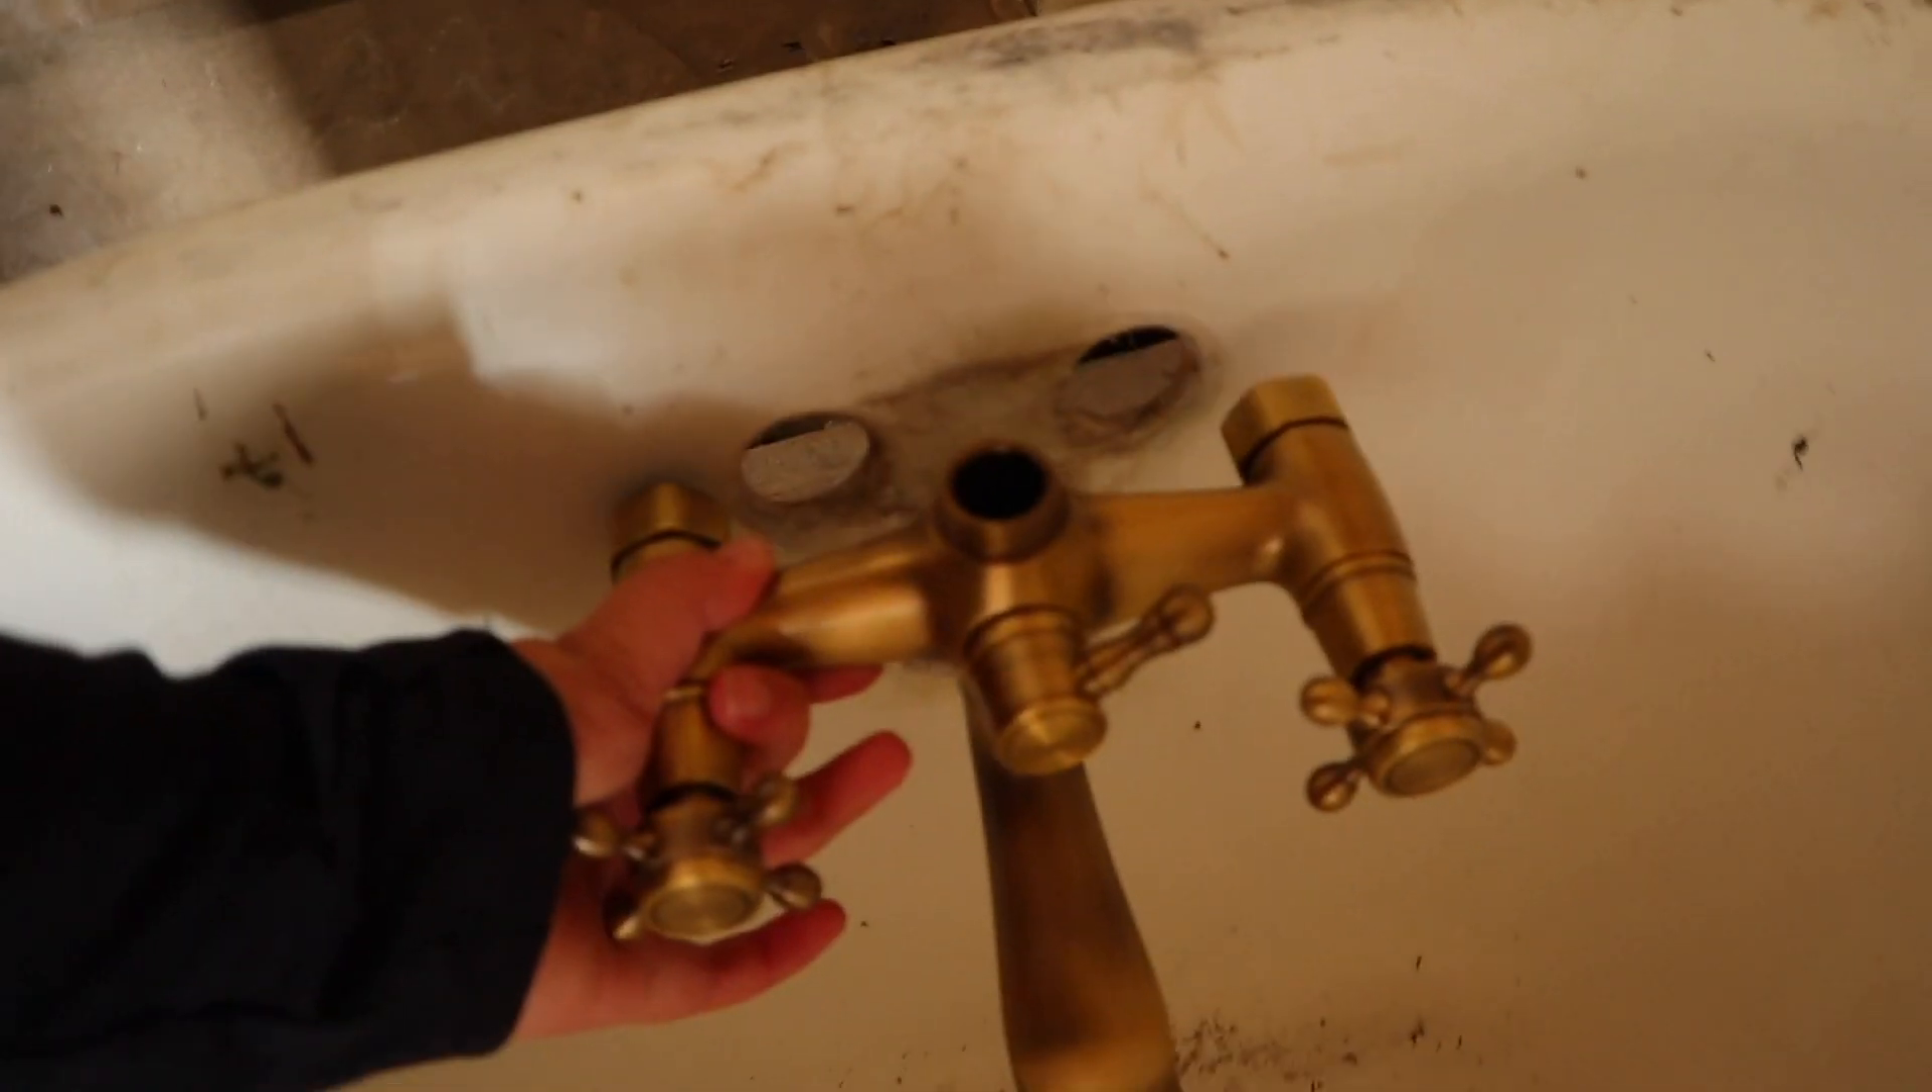And this is how the spigot goes on. As you can see, it's way wider than the holes.